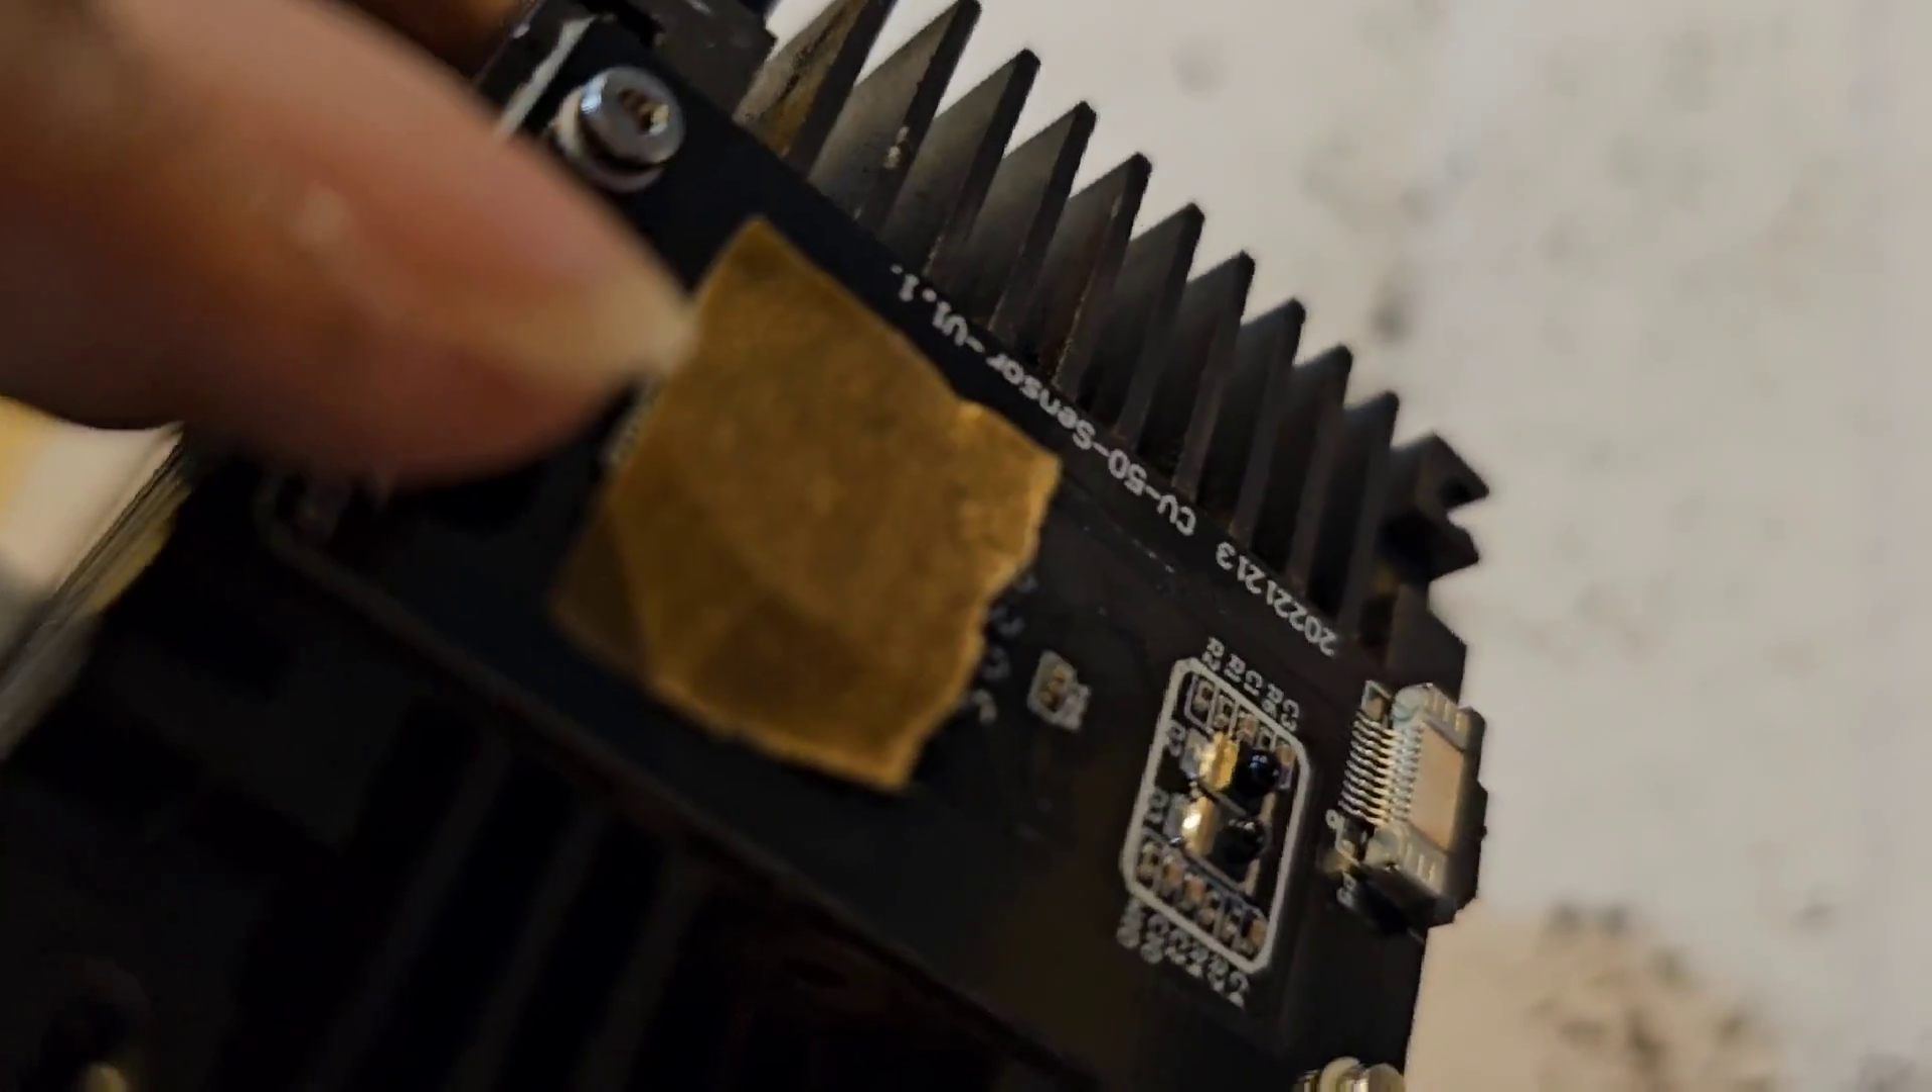But one thing I did also is to put a little tape to put over the lens.